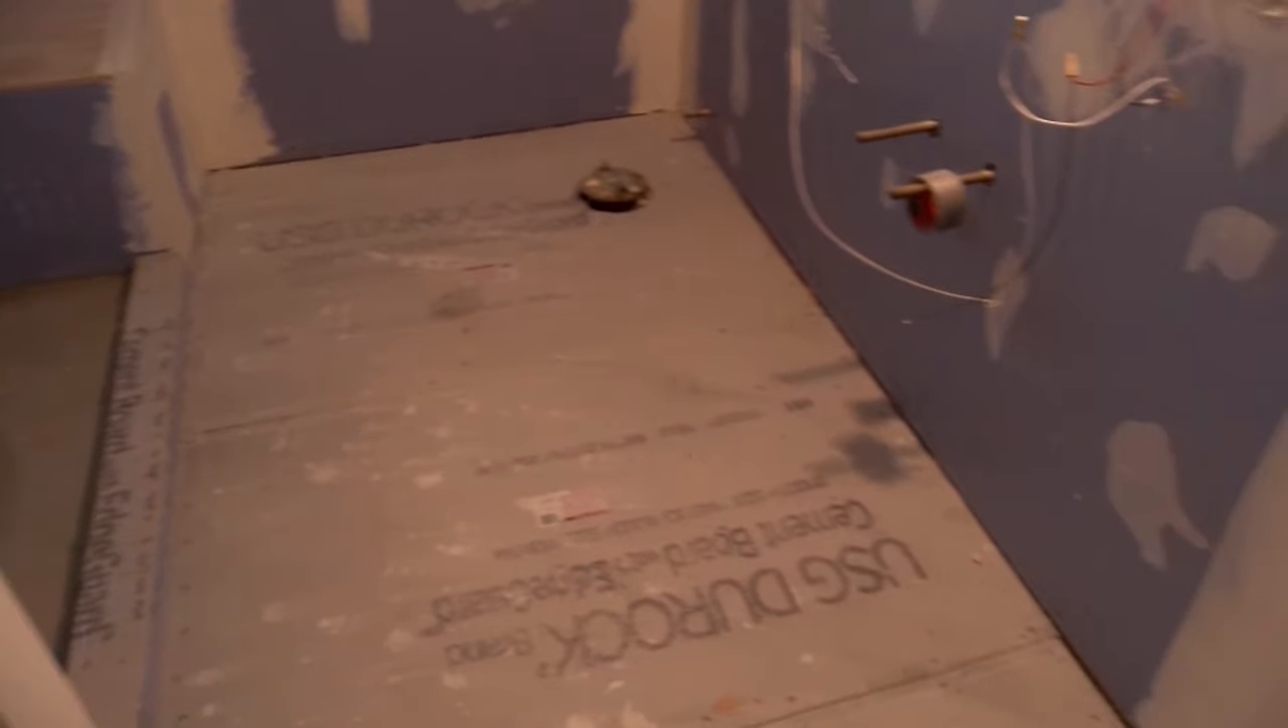The other thing we've done is got all the DuraRock on the floor. And that, all the DuraRock, half-inch DuraRock went down with a thinset.